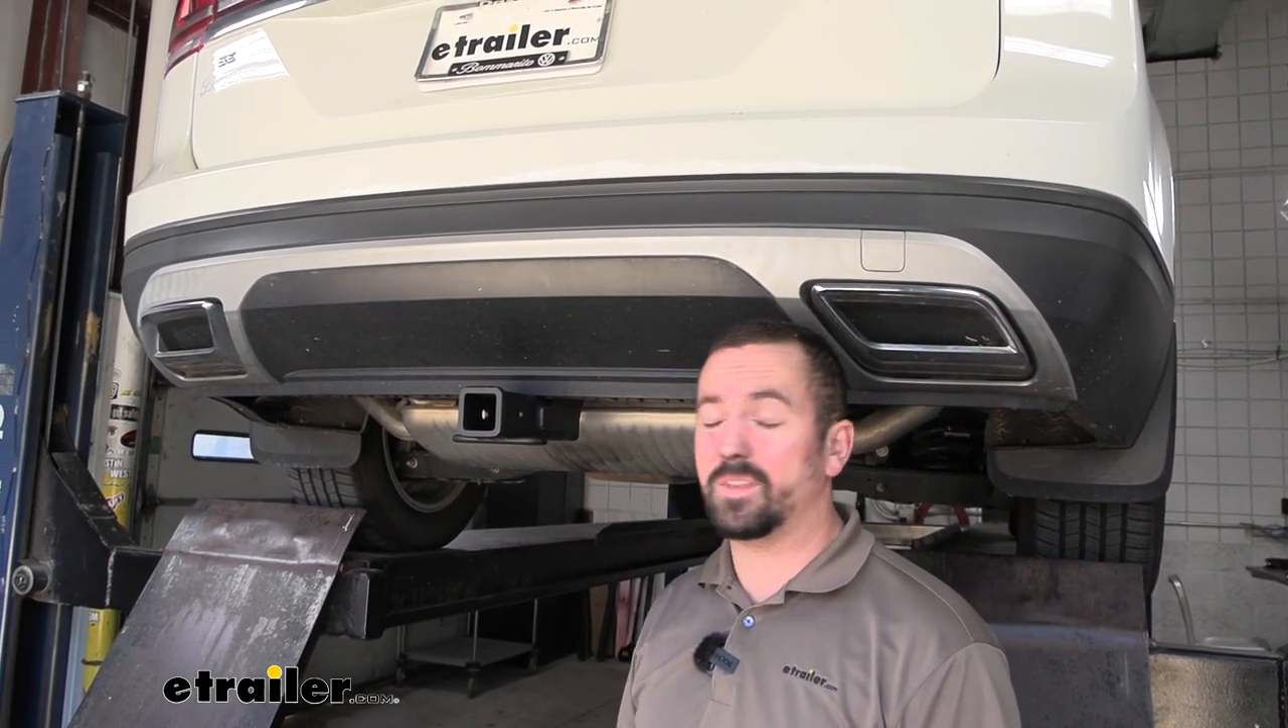With all of our hardware properly torqued down our hitch is completely installed and all that's left to do is load up our accessories and hit the road.